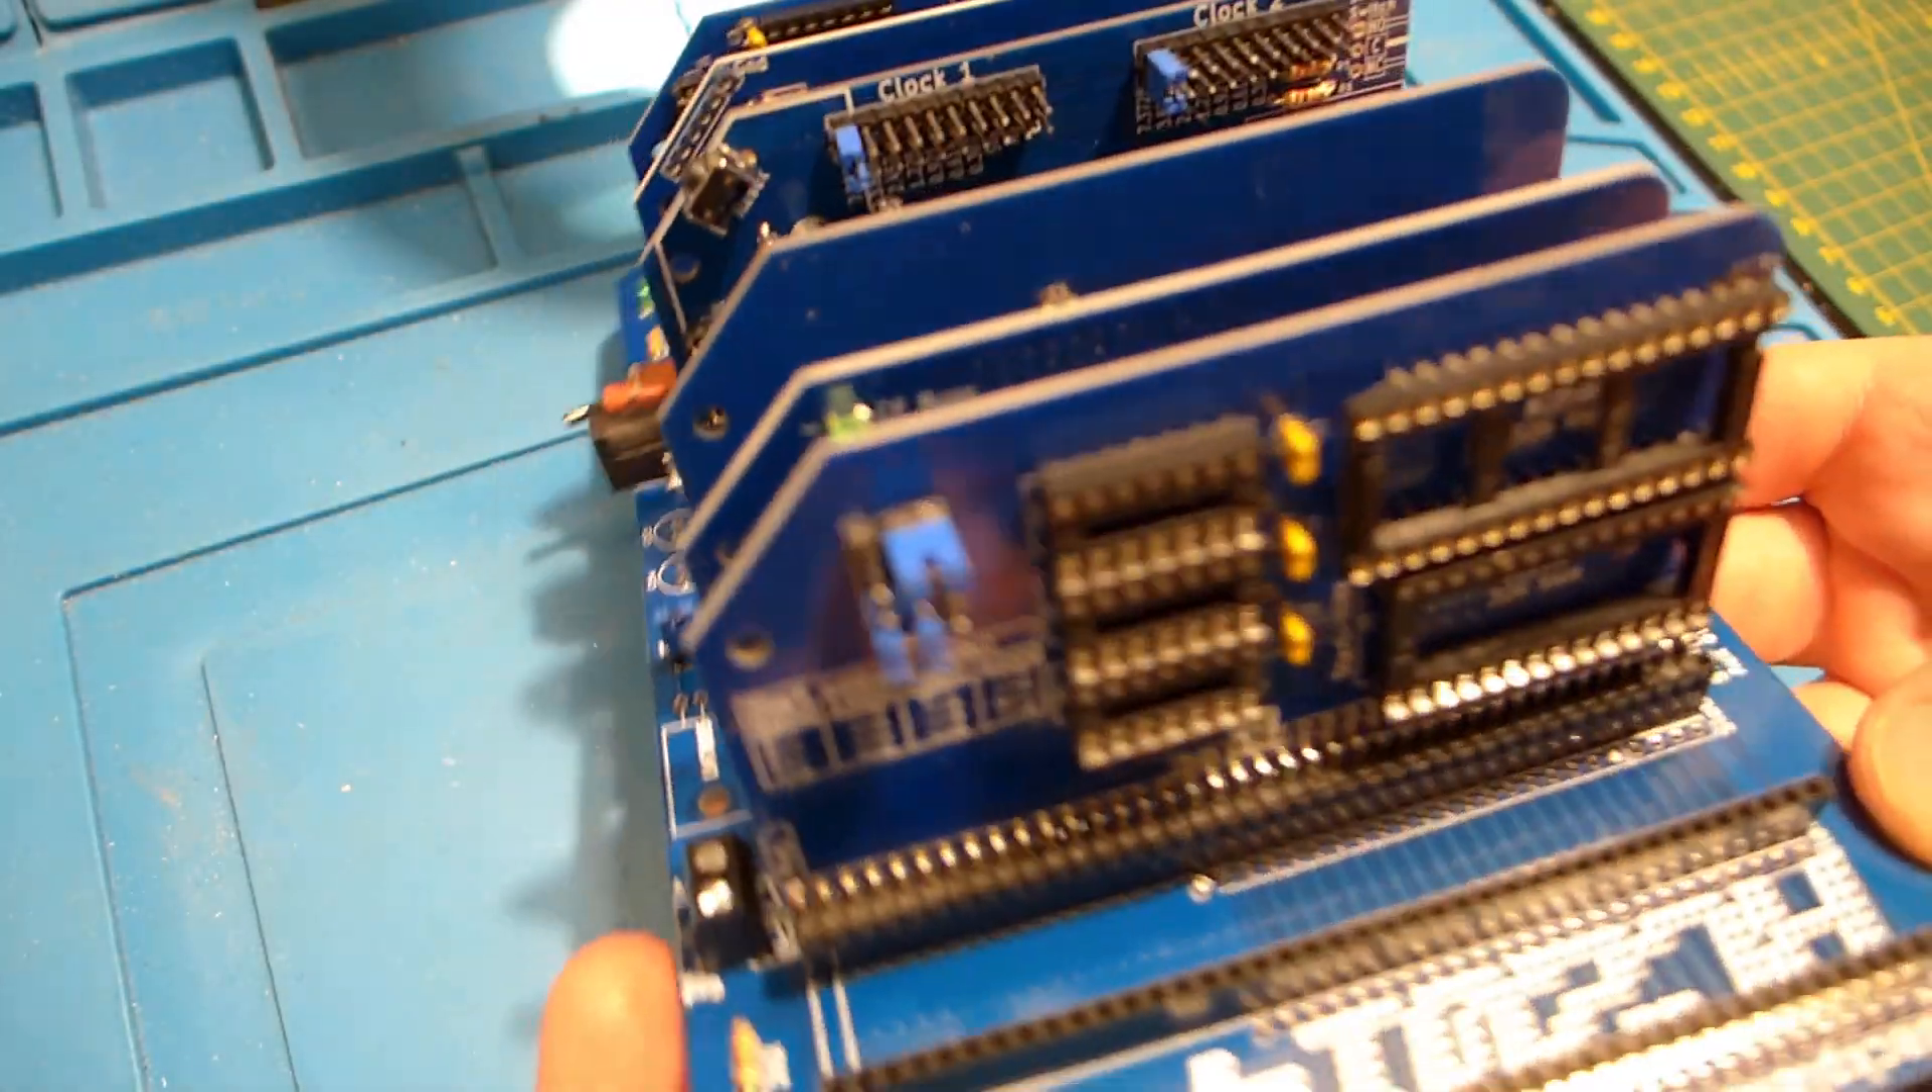All the soldering is complete. I need to put the chips in. But I'm going to do that later after doing some basic tests.